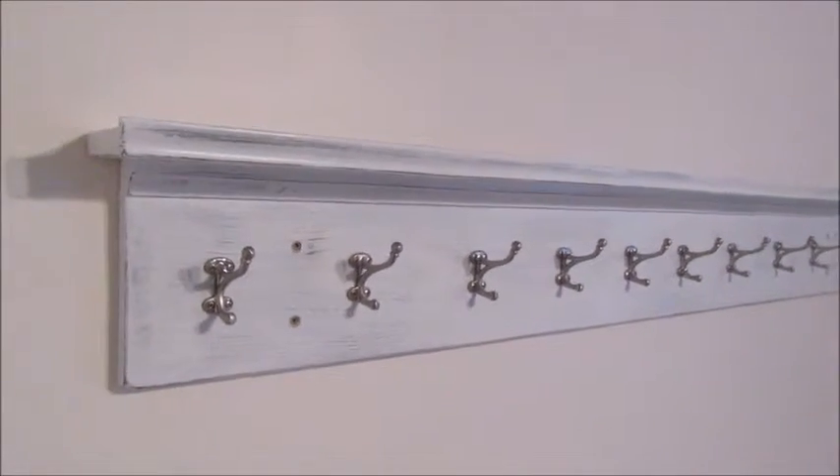So the hooks are all on now as you can see.